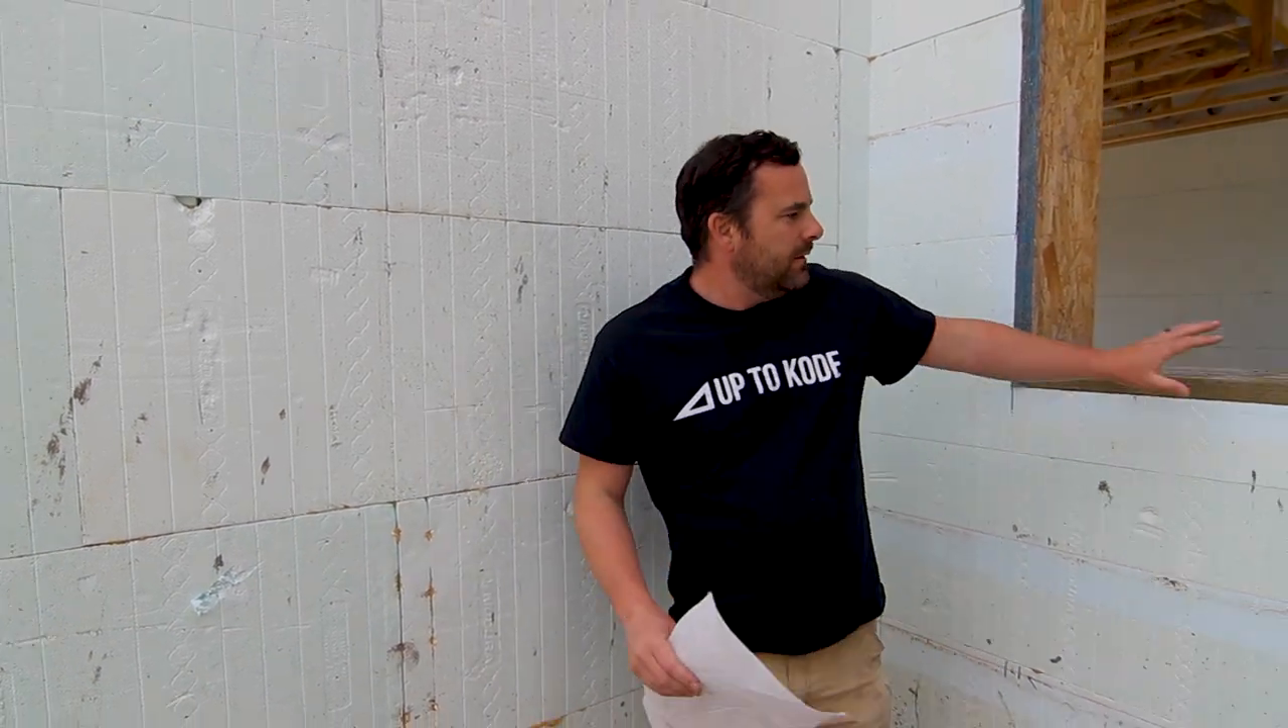We haven't installed the windows yet.